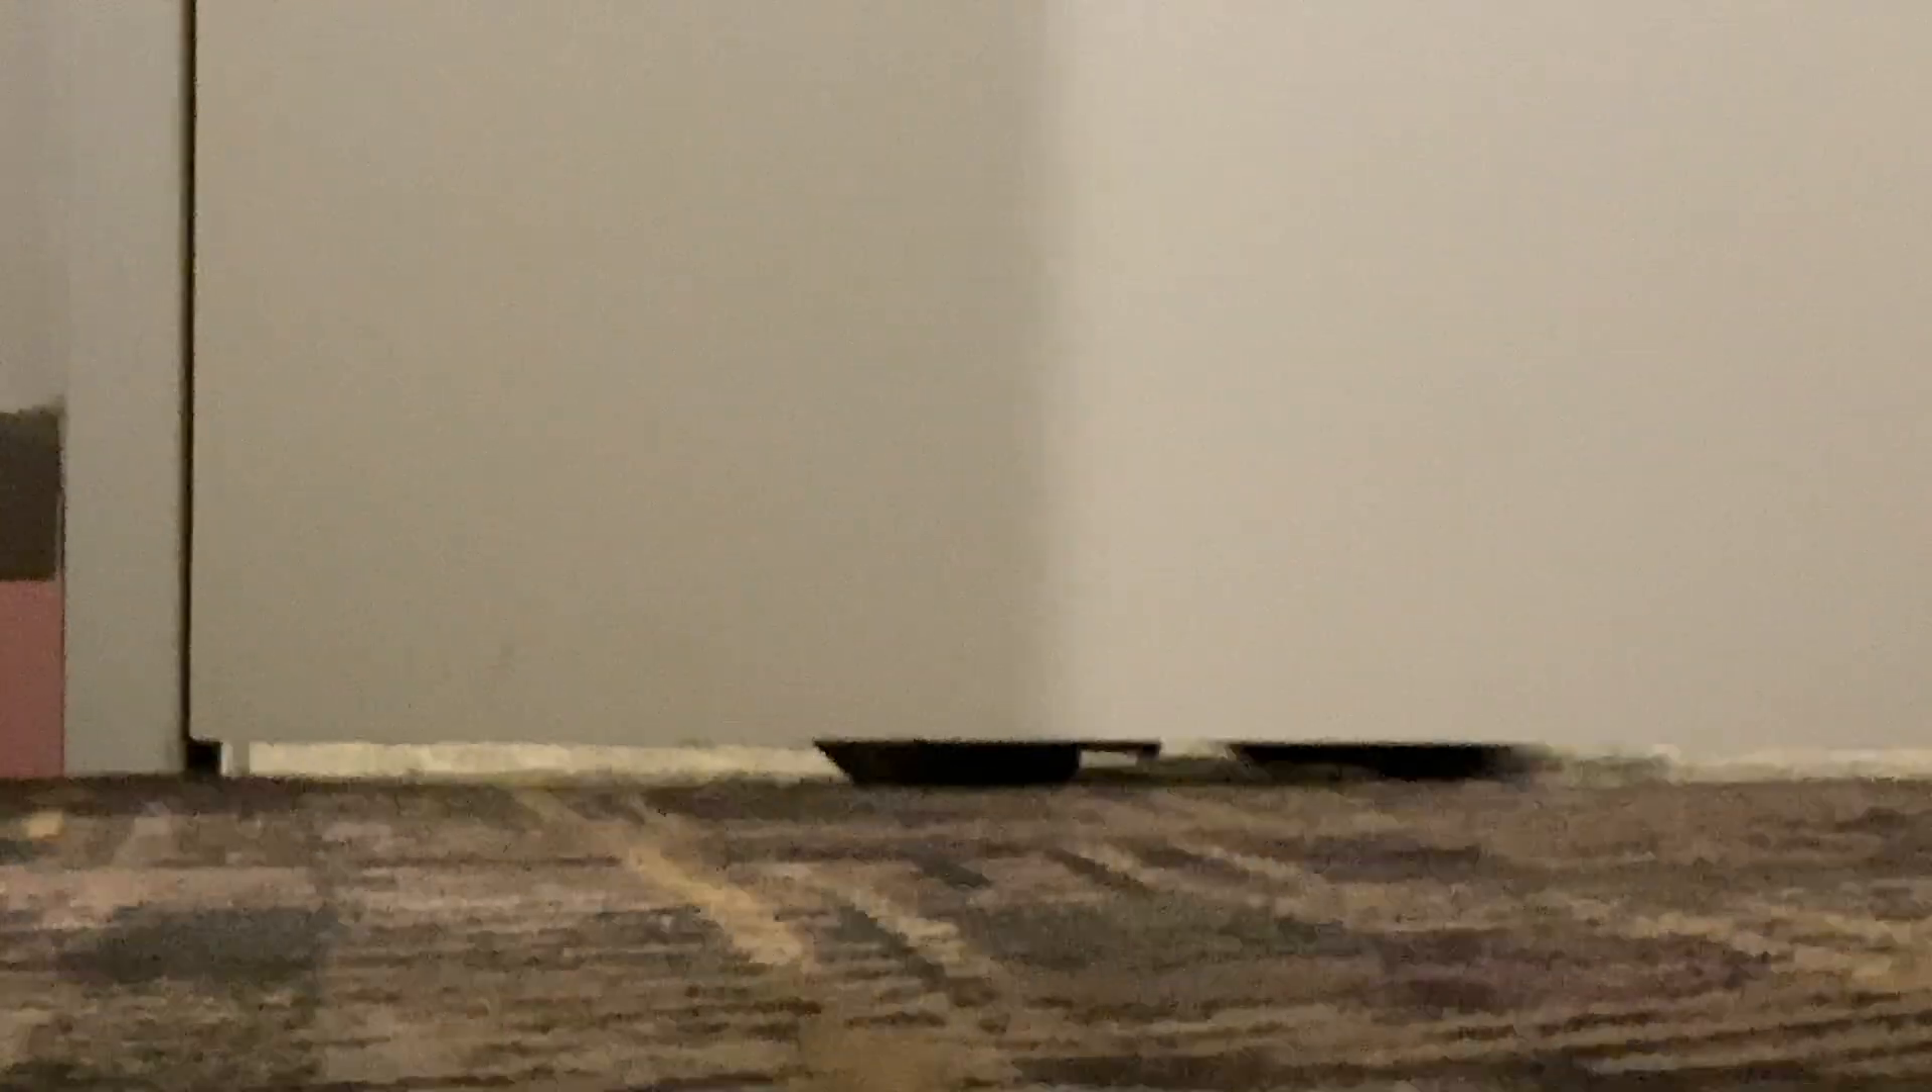There's a big gap under the door.